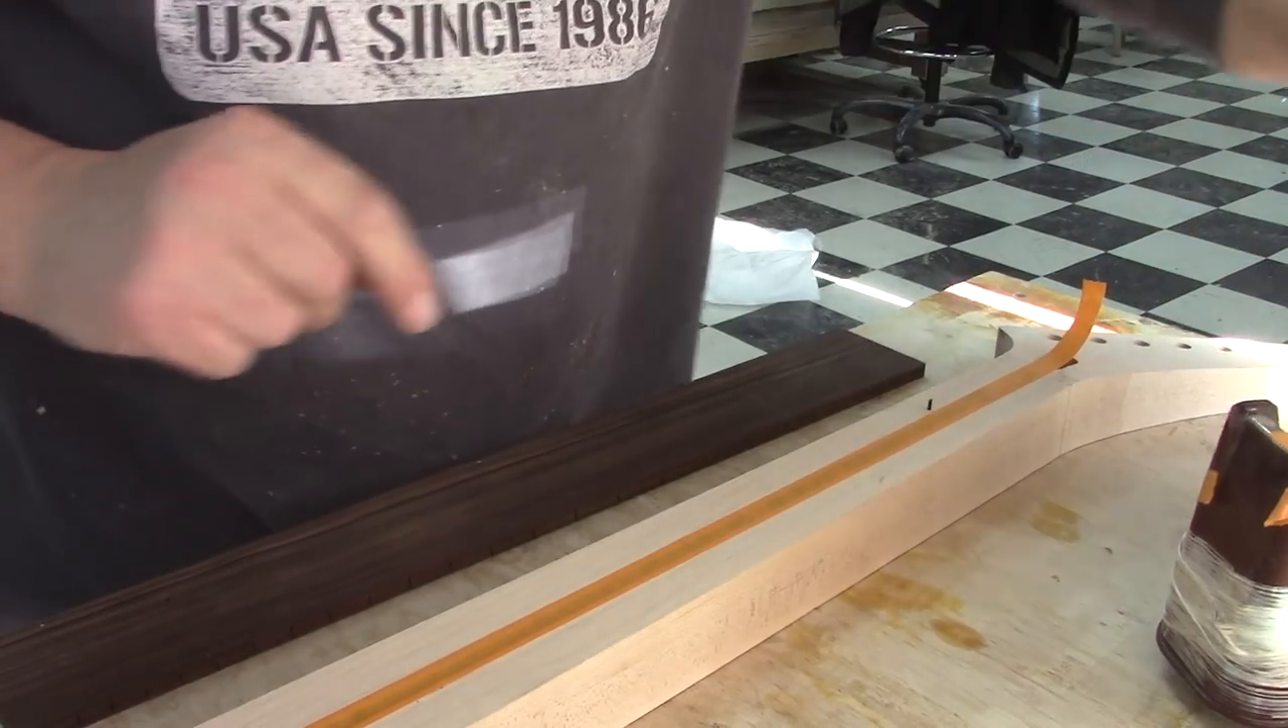And I like to cover my truss rod with a piece of this half-inch tape. And there we go.